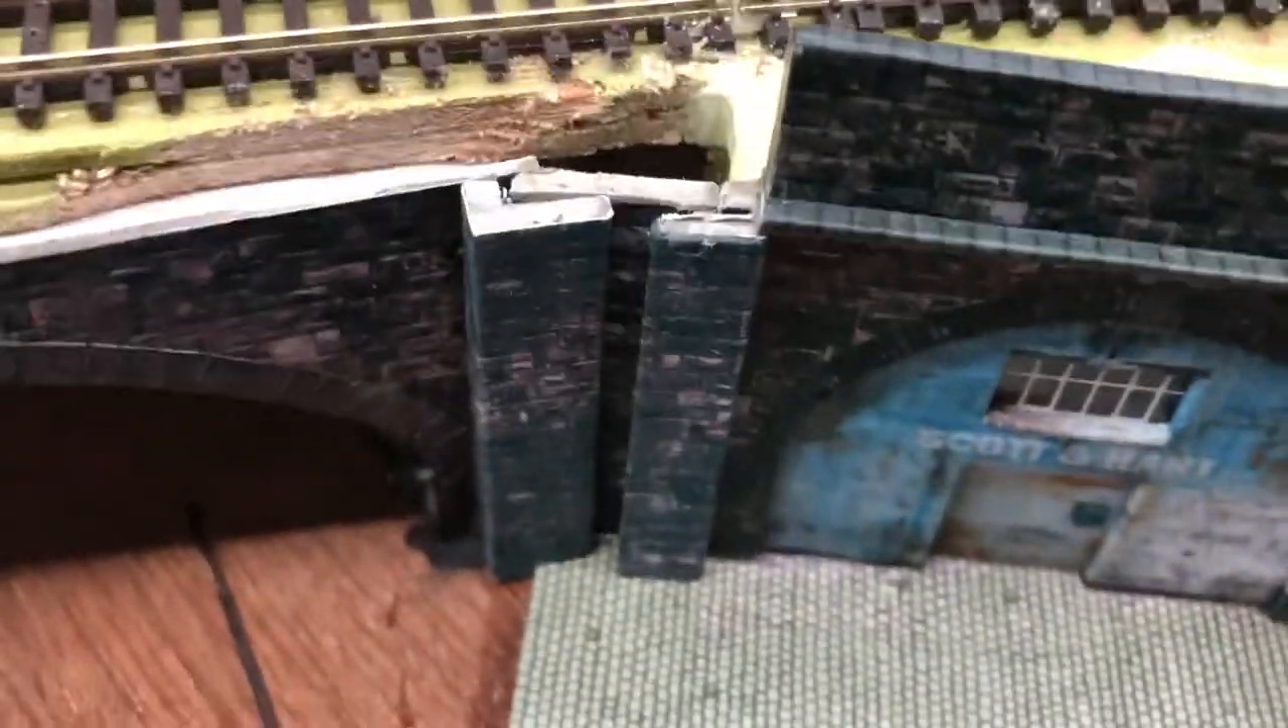So I've added the buttresses and the bit on the right hand side to join it to the rest of the viaduct and I think it's starting to look good.